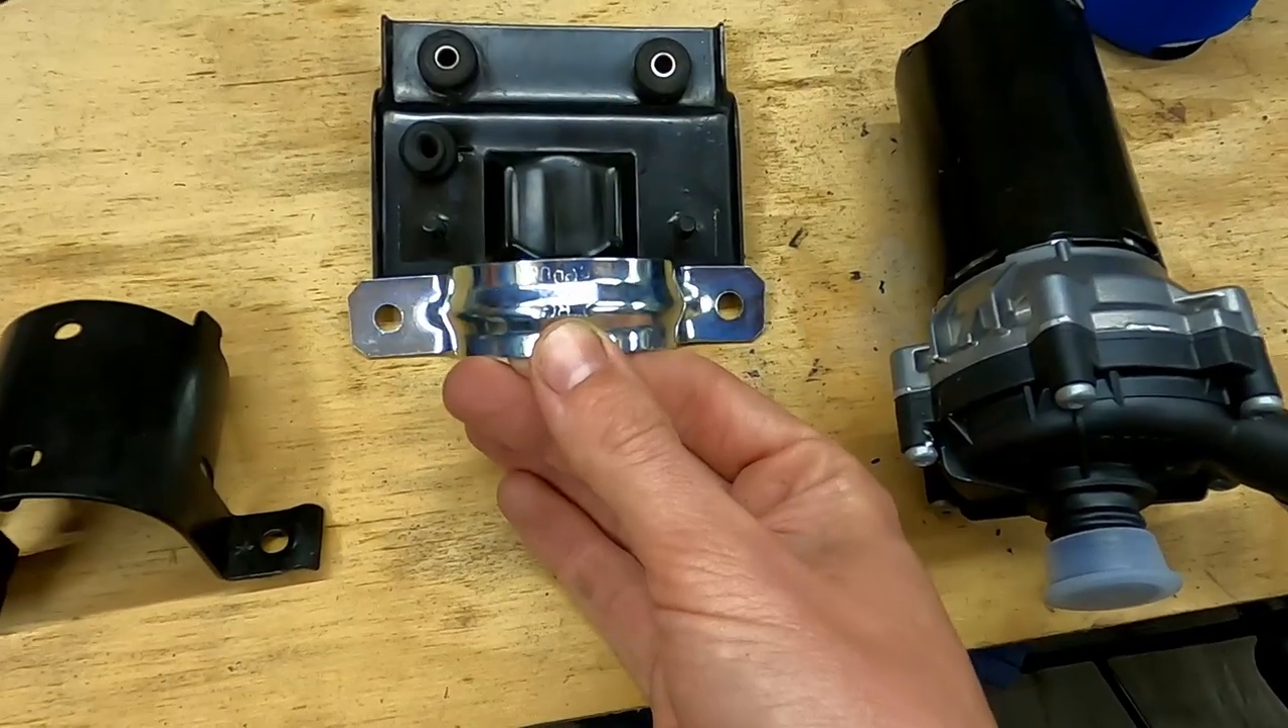So it's going to take a little bit of bending, a little bit of drilling and a little bit of grinding, because as you can see as well, these tabs are too wide to fit on this plate.